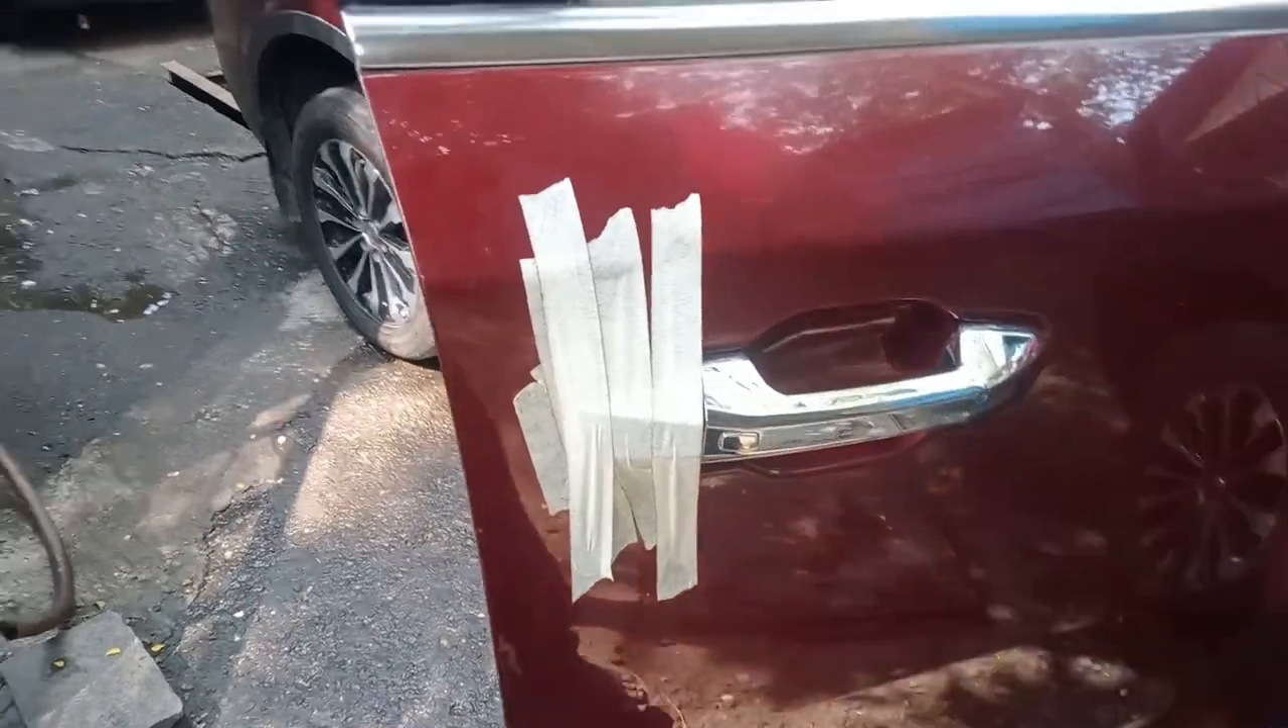हमने डोर हैंडल भी फिट कर दिया है।